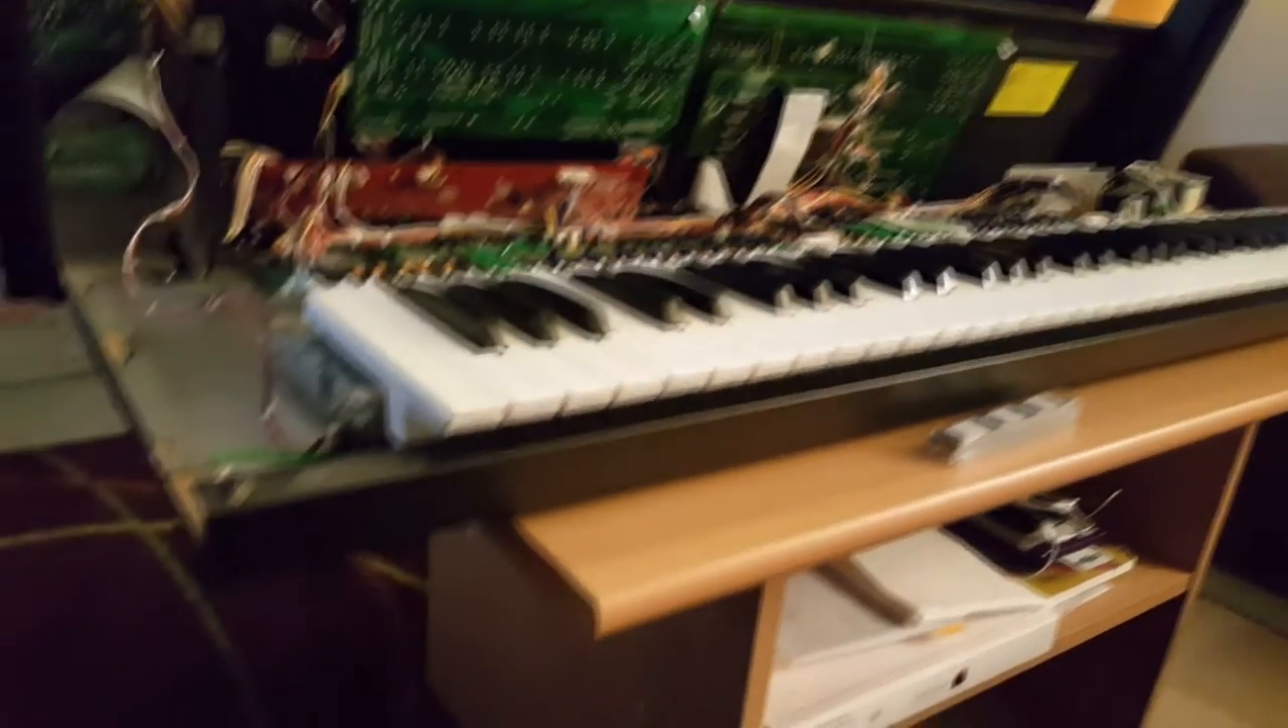As you can see I've already opened the case.